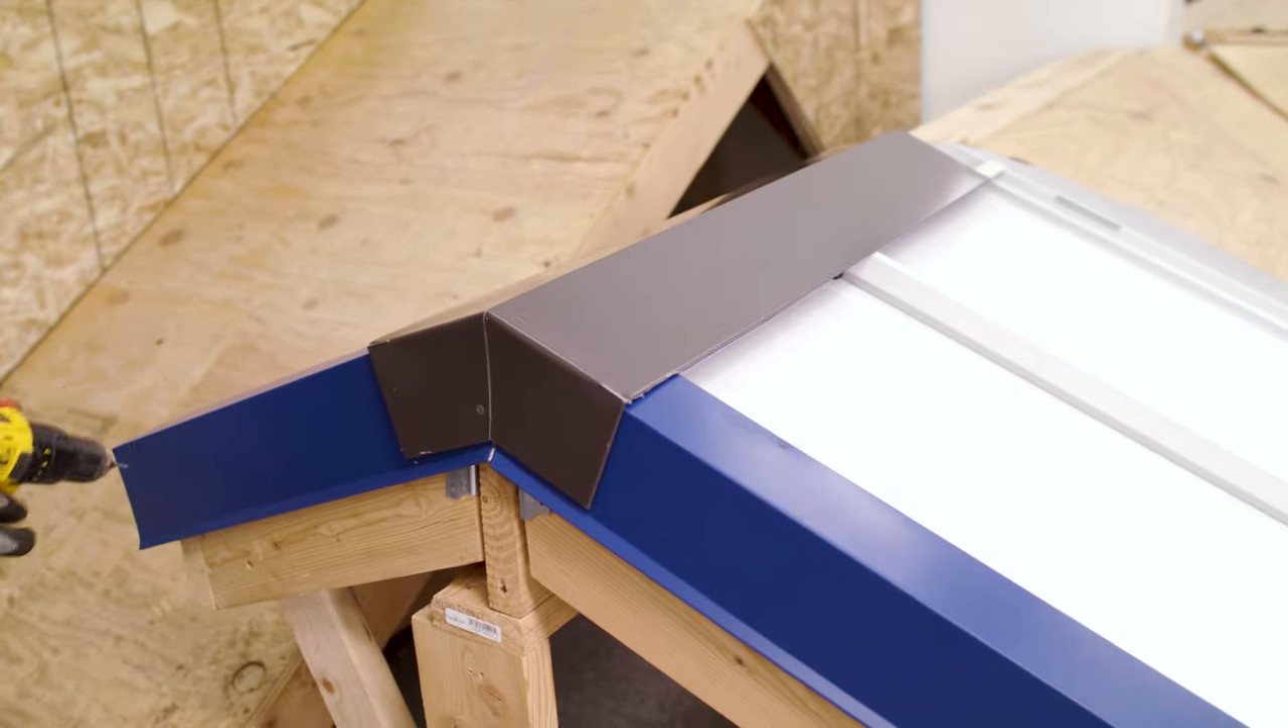So we got the end cap on.